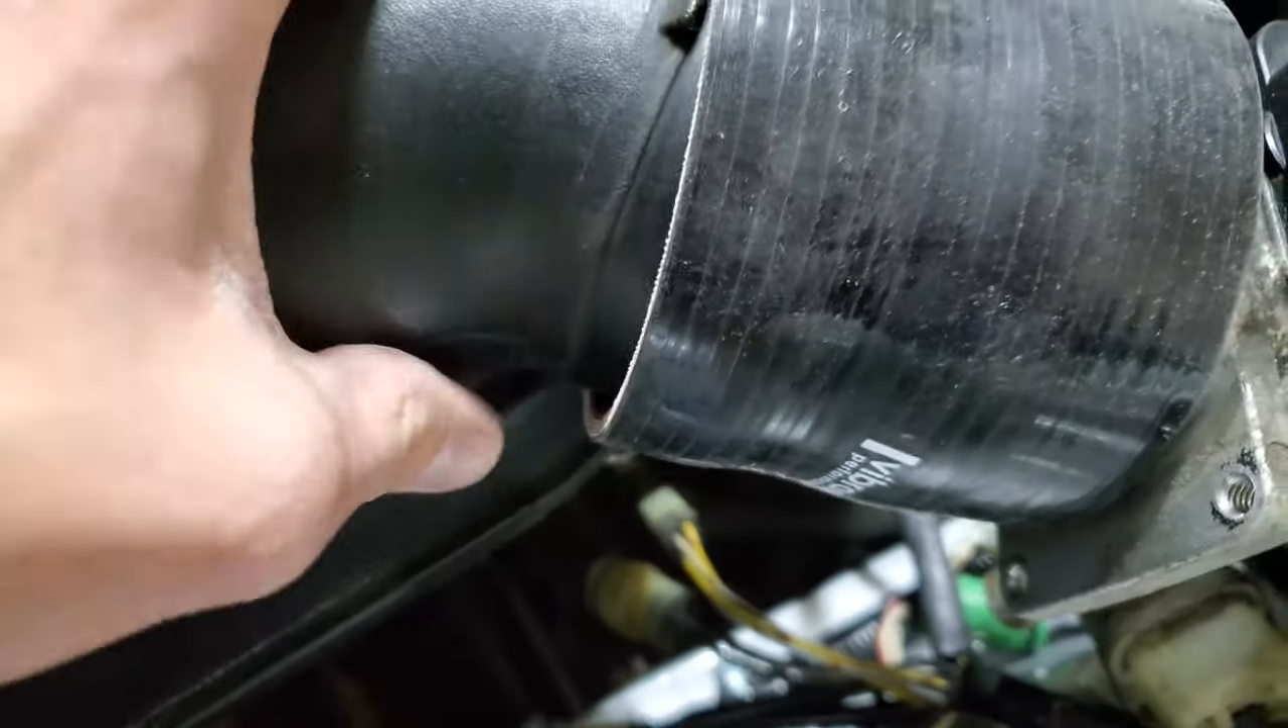You can see even the coupler is still a little bit off kilter.